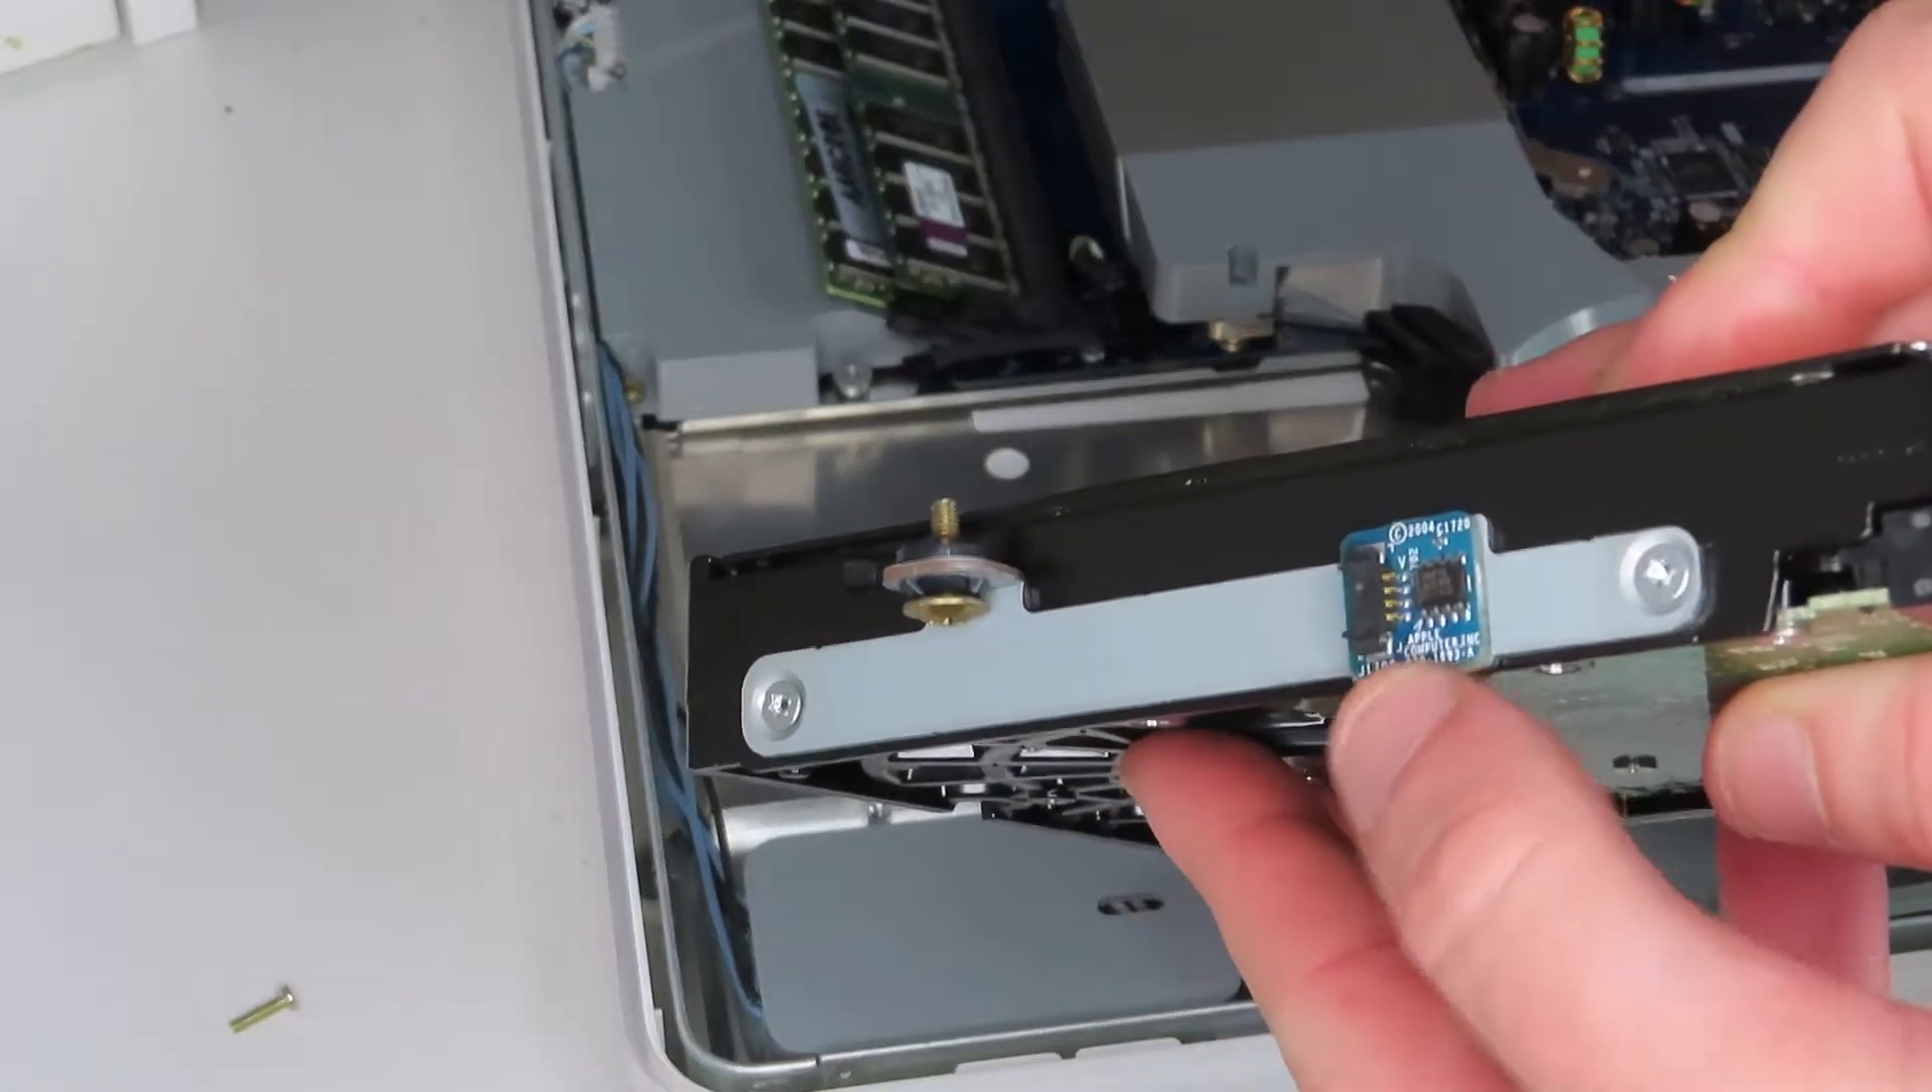So we still have this little sensor on the side of the drive here, so I'm going to take this off and put it back in and just kind of let it dangle in there.